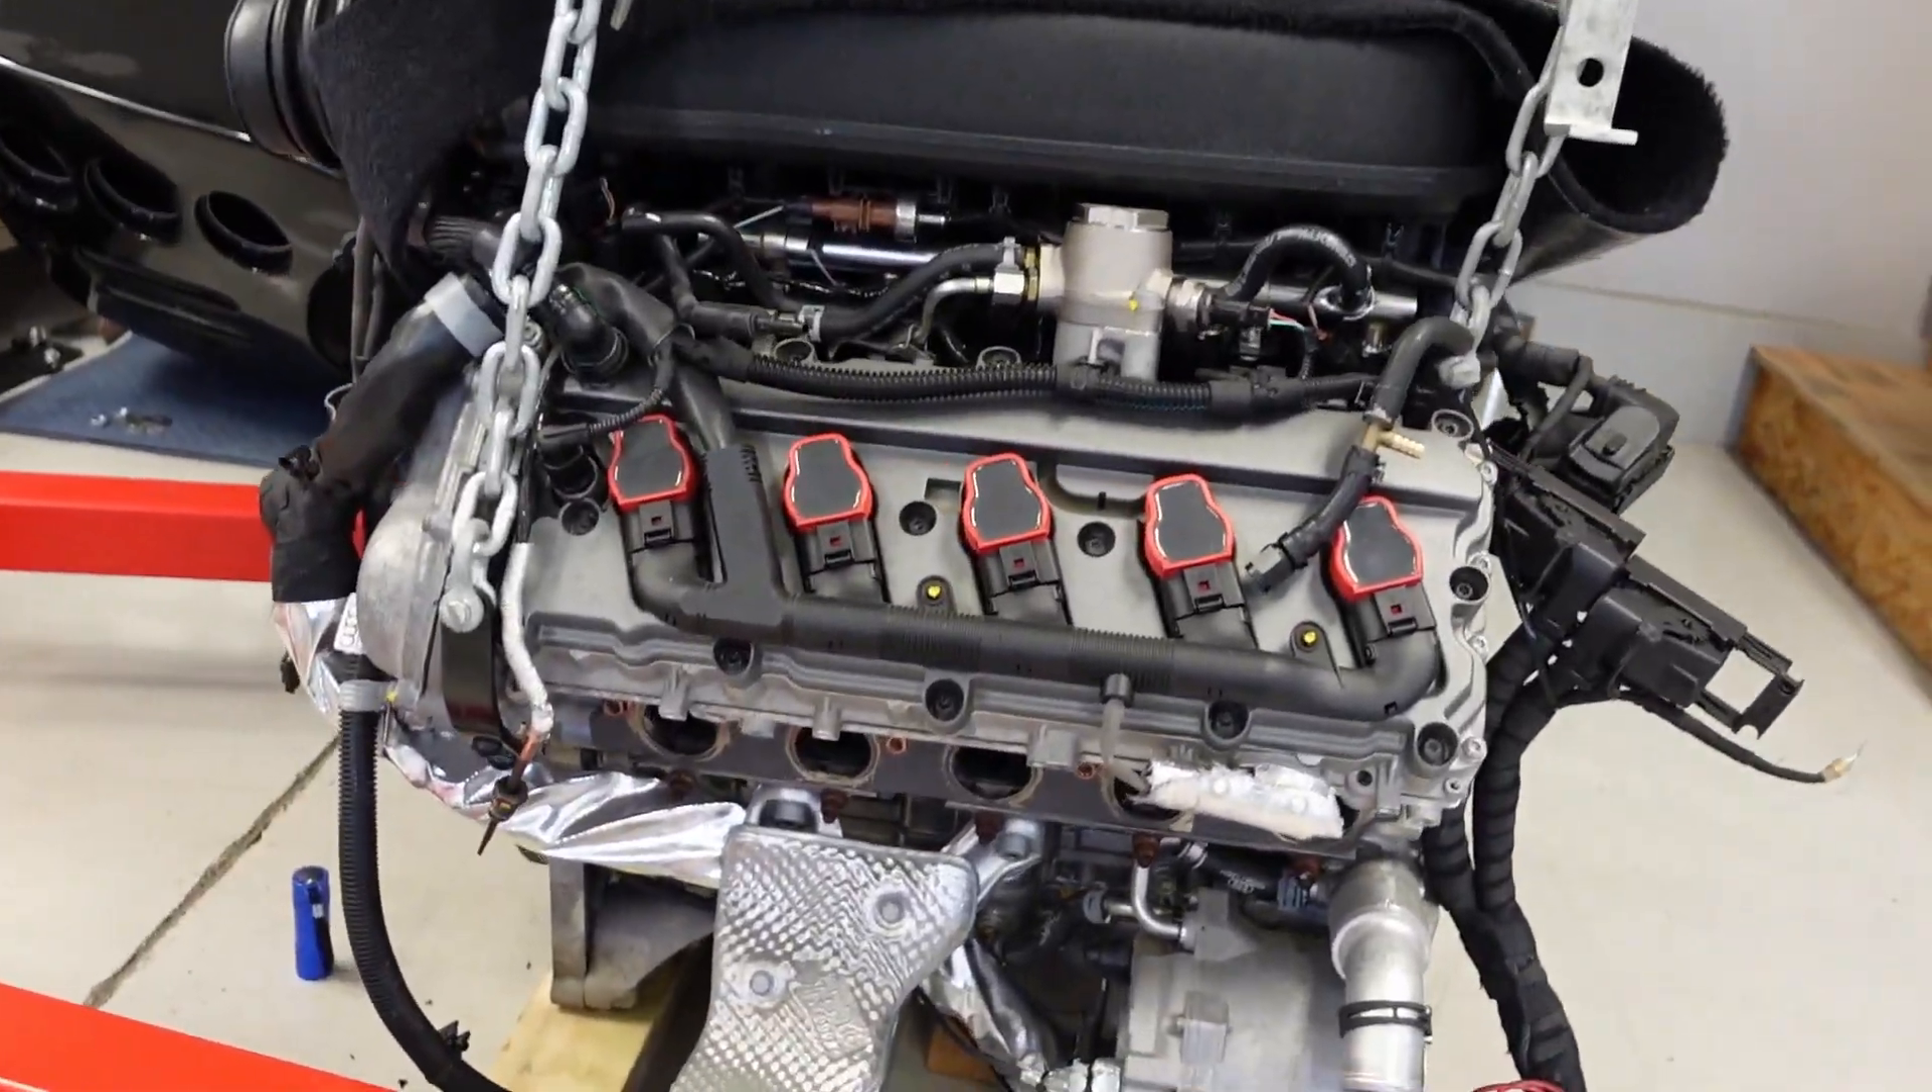Notice the headers are missing. No headers on there.